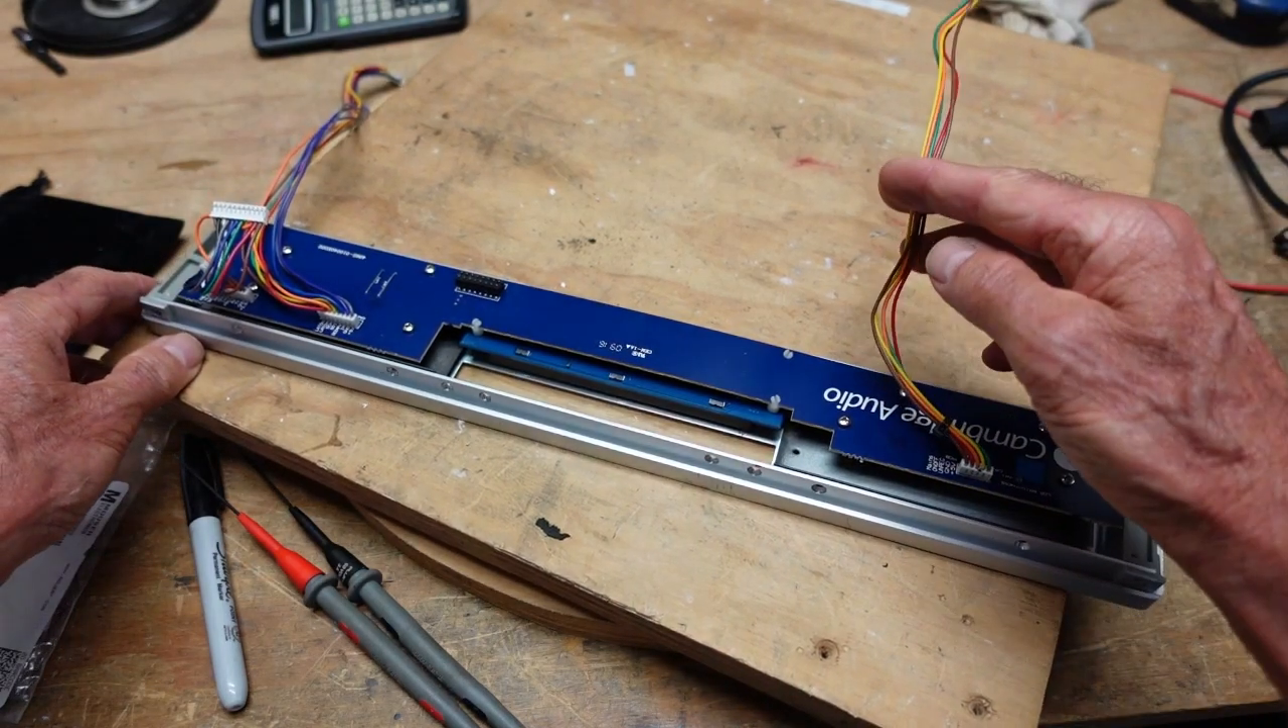Okay, so I got the front panel detached.